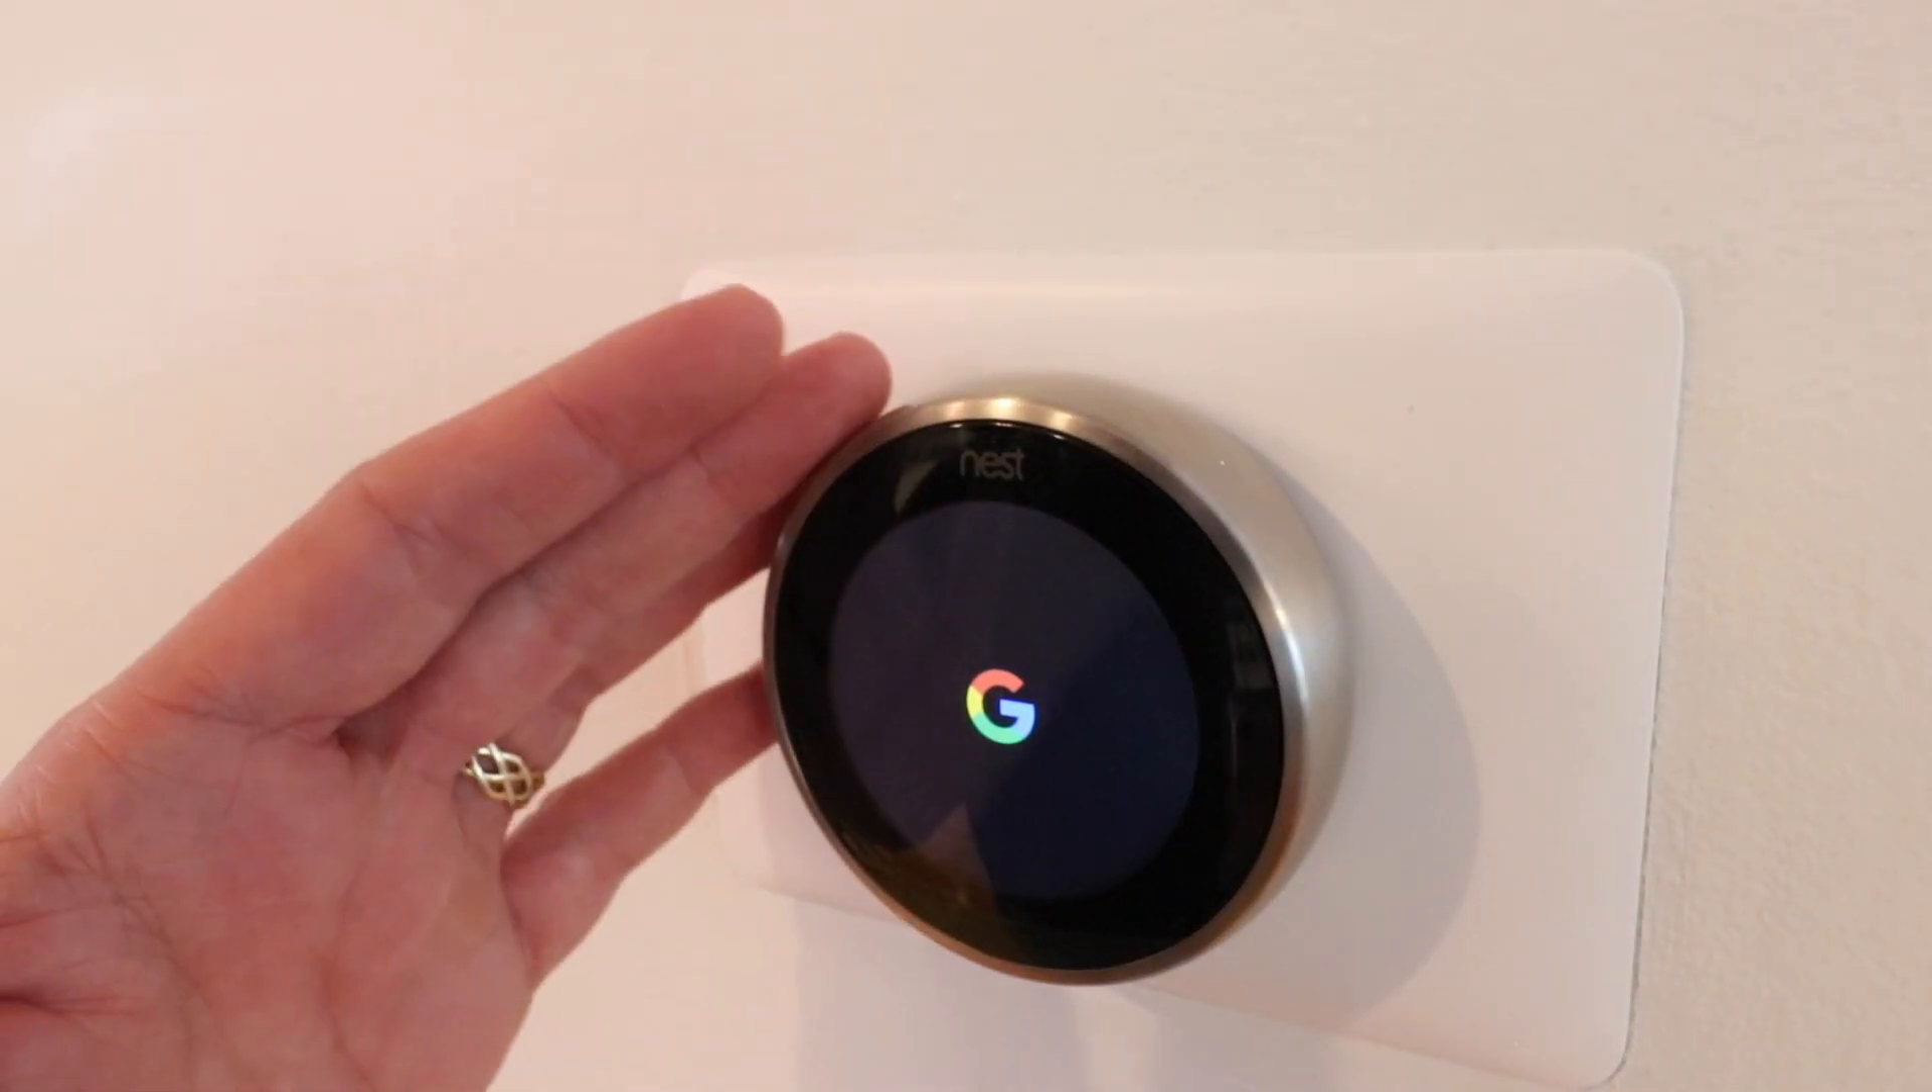So I'm just going to go ahead and press it onto the base plate and now we've got our Nest Gen 3 thermostat installed.